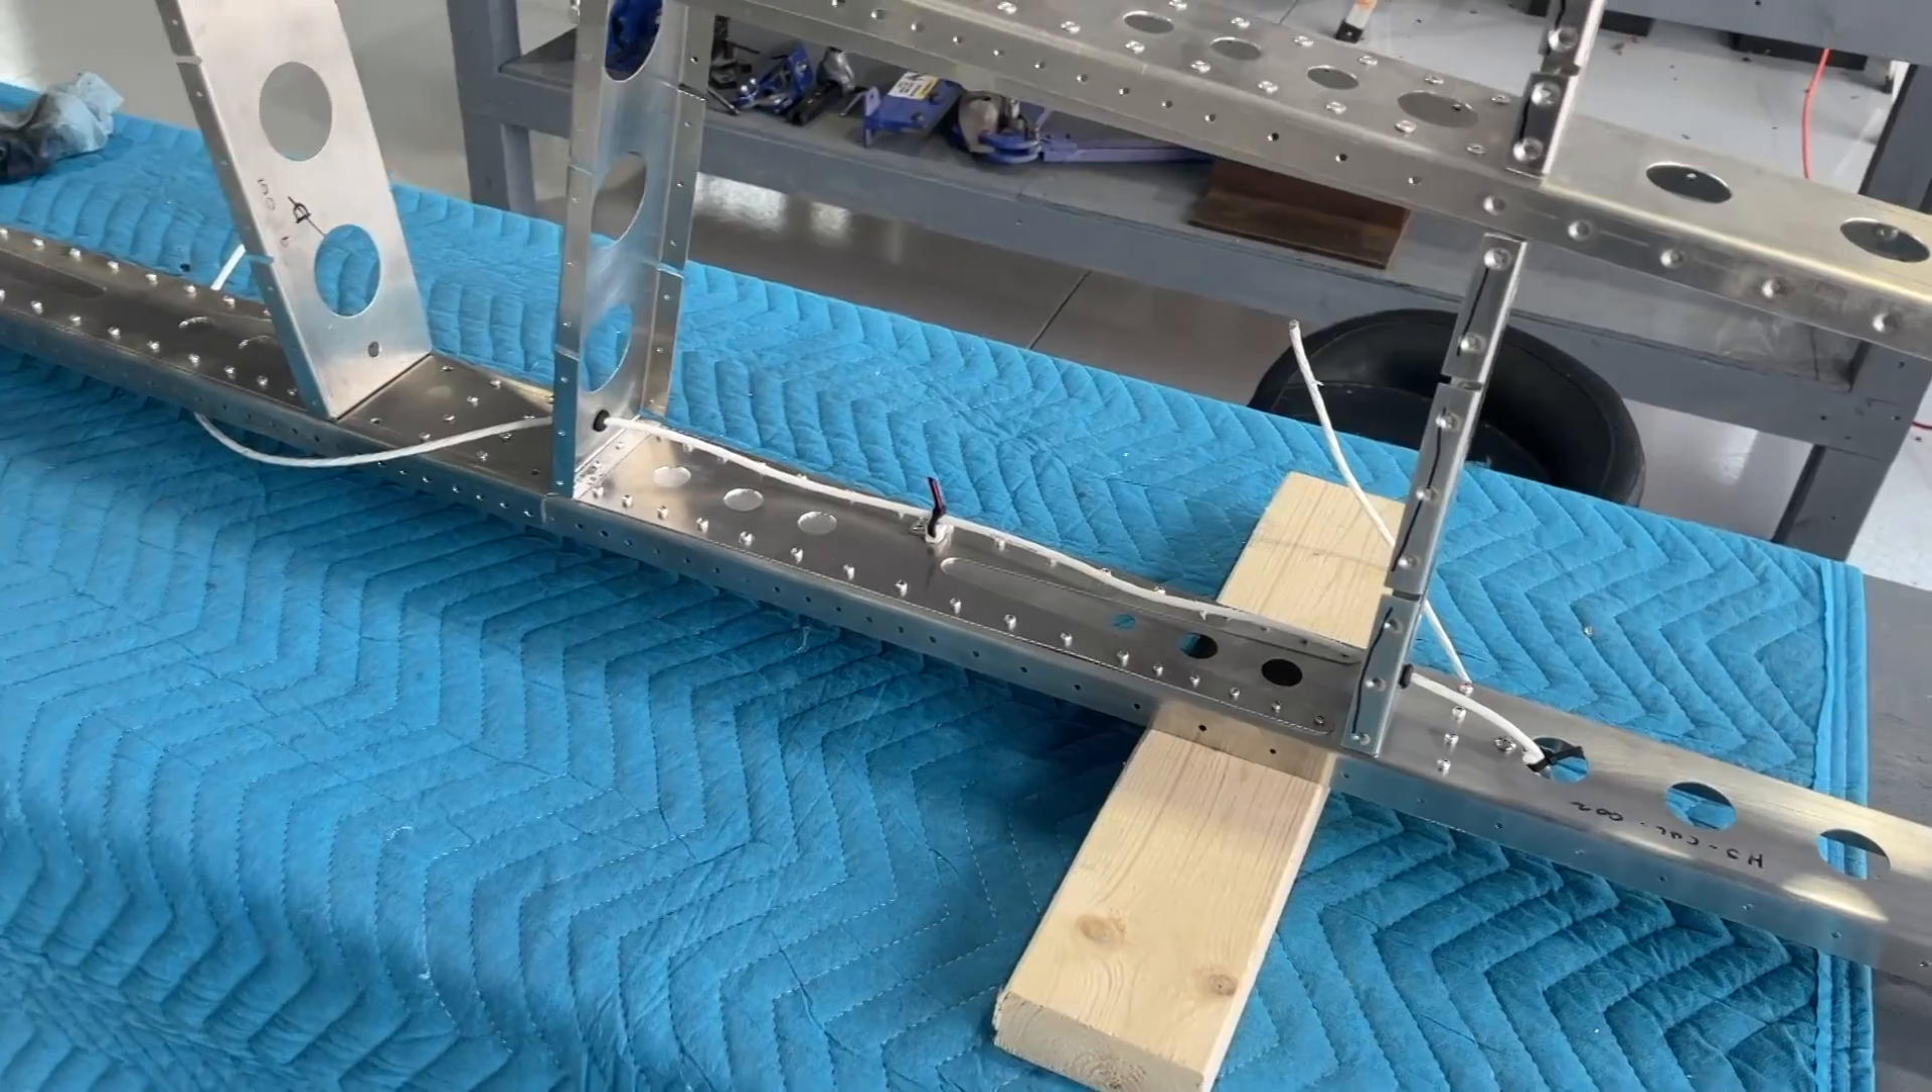So I ran the wire for the trim motor actuator and the next step is to start skinning uh this horizontal stabilizer.